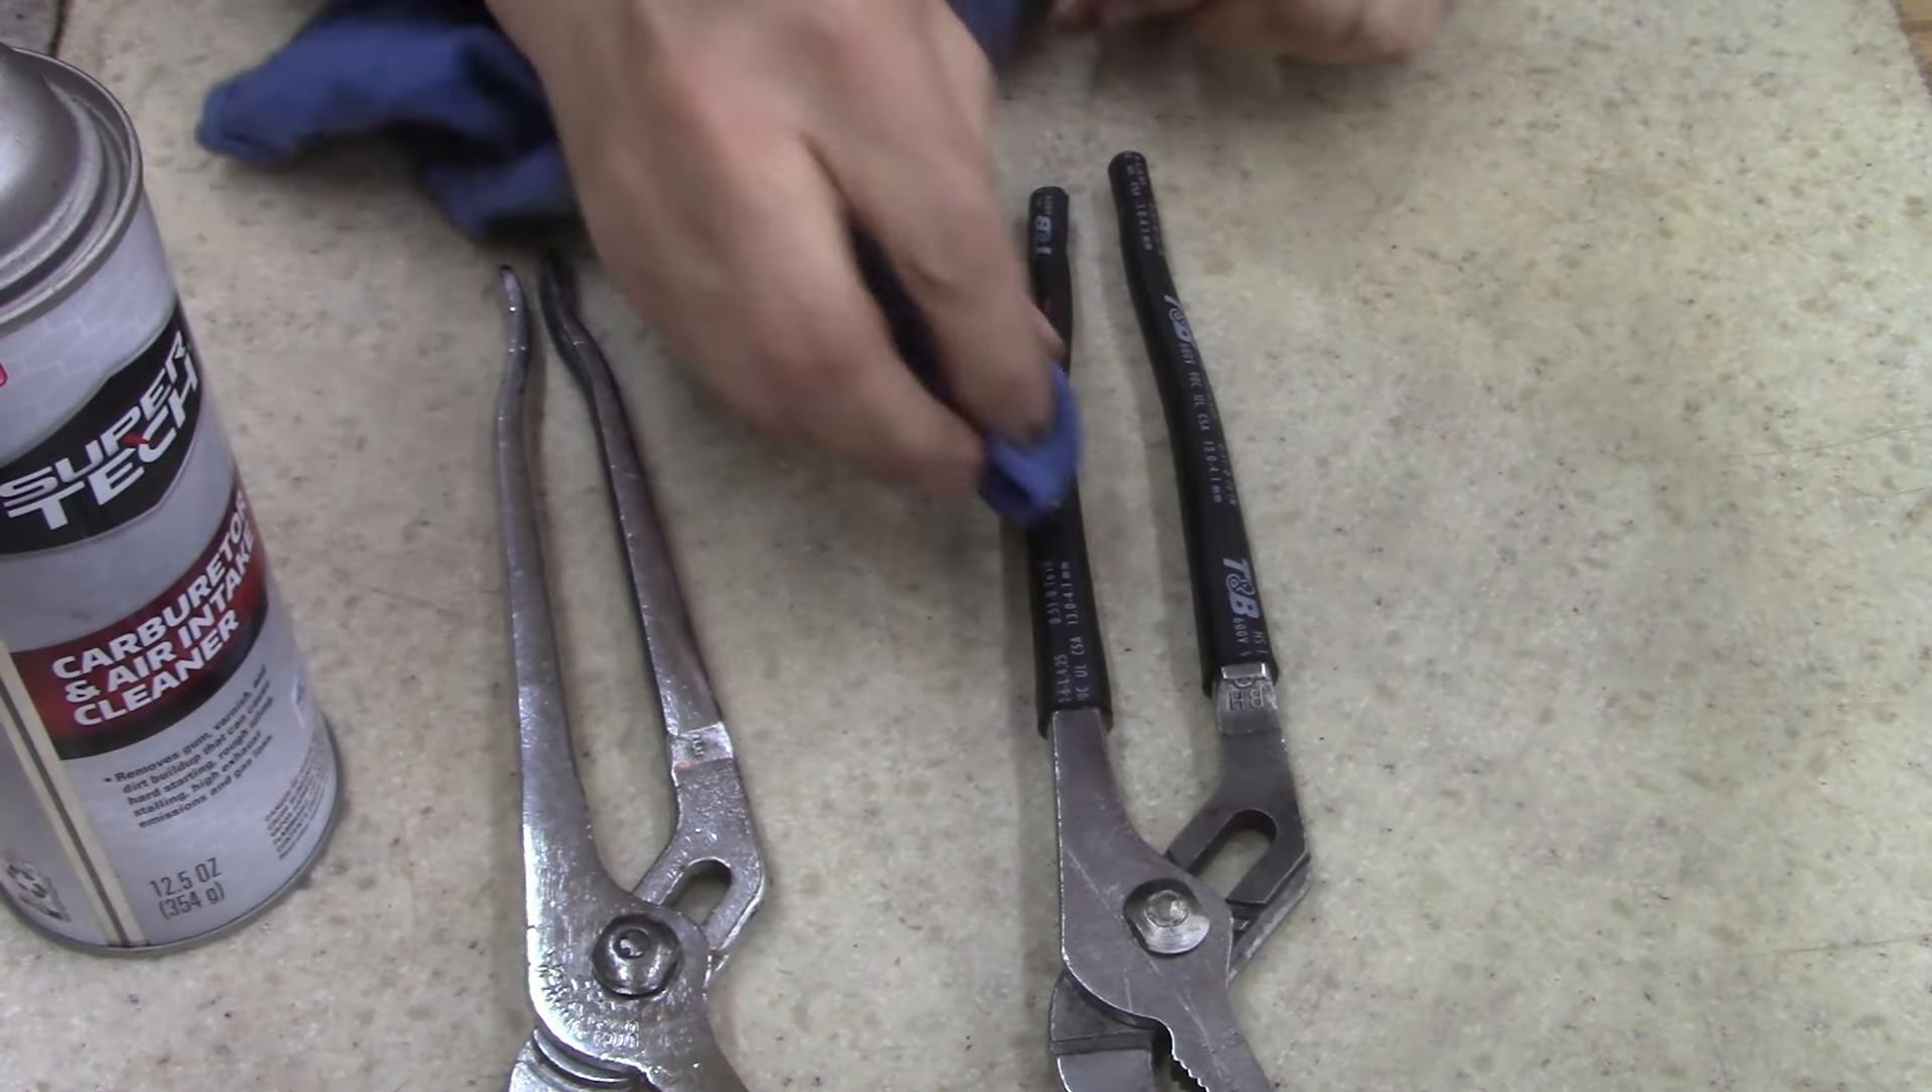Got the heat shrink tubing on.